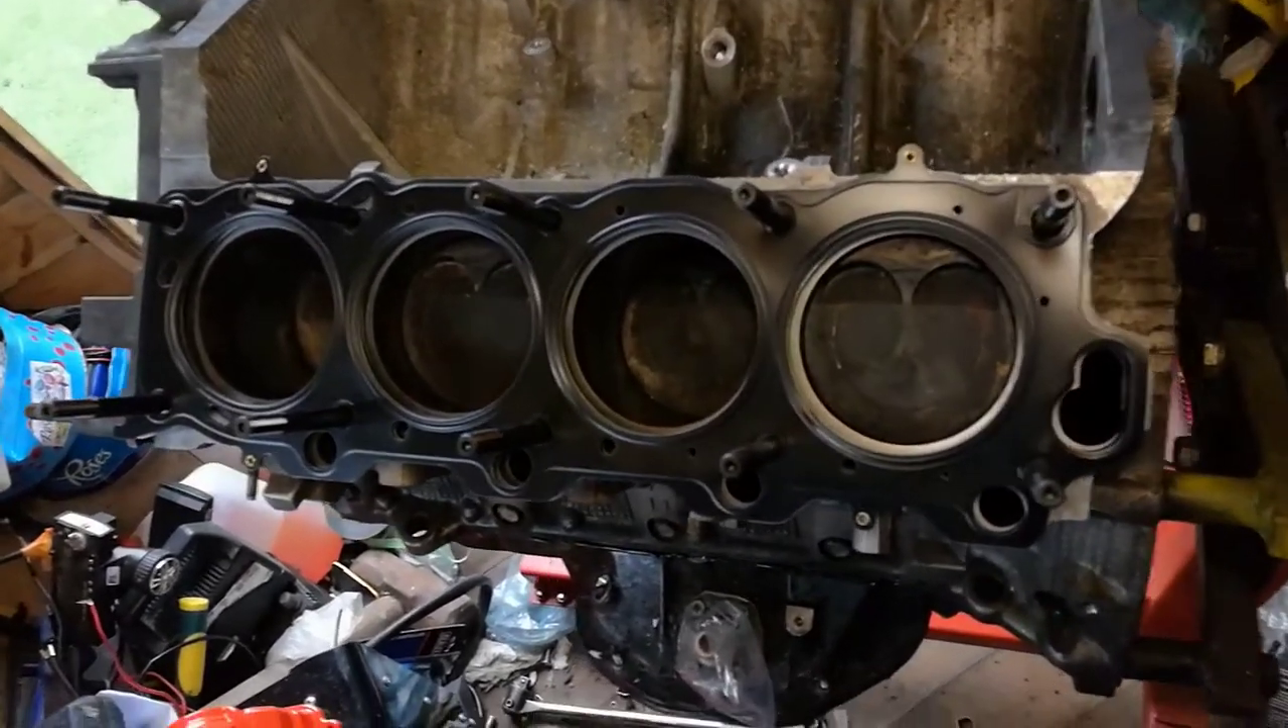There's the head studs in.